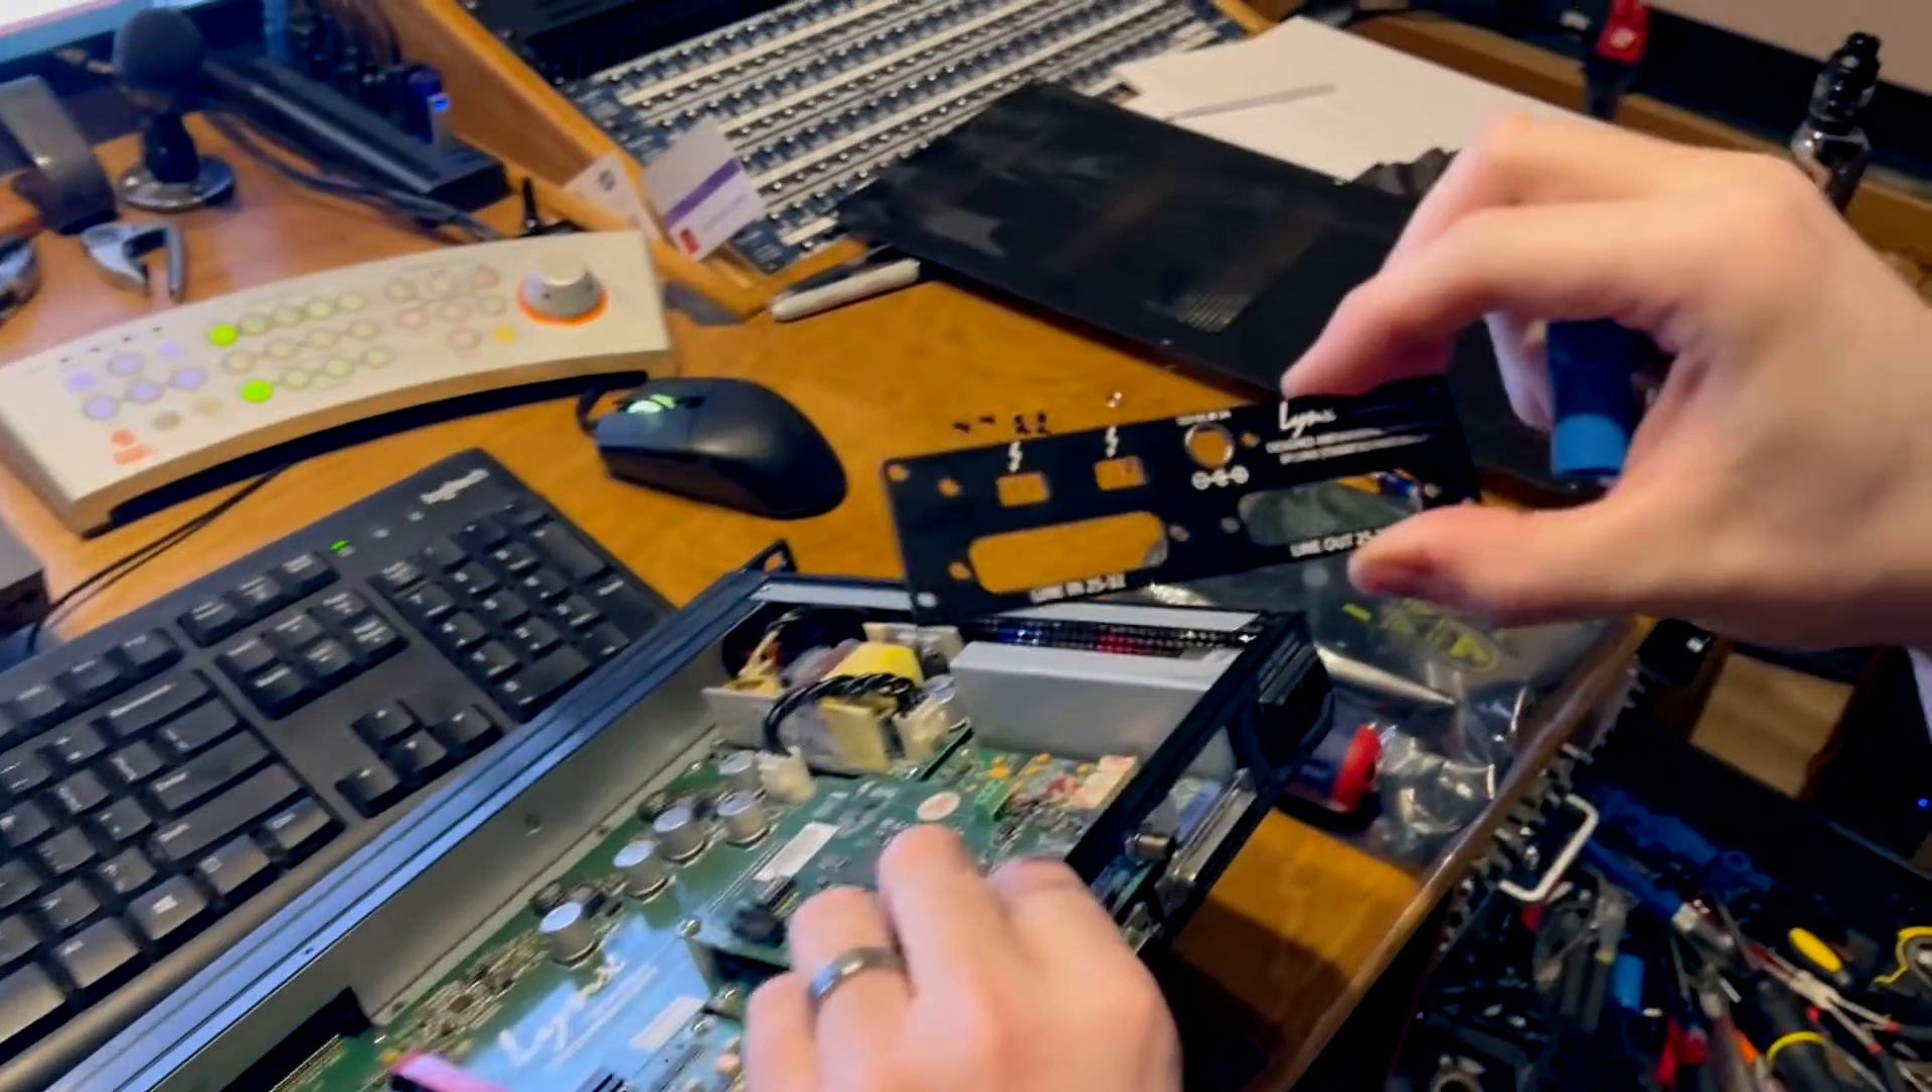Okay now you've got your plate removed.